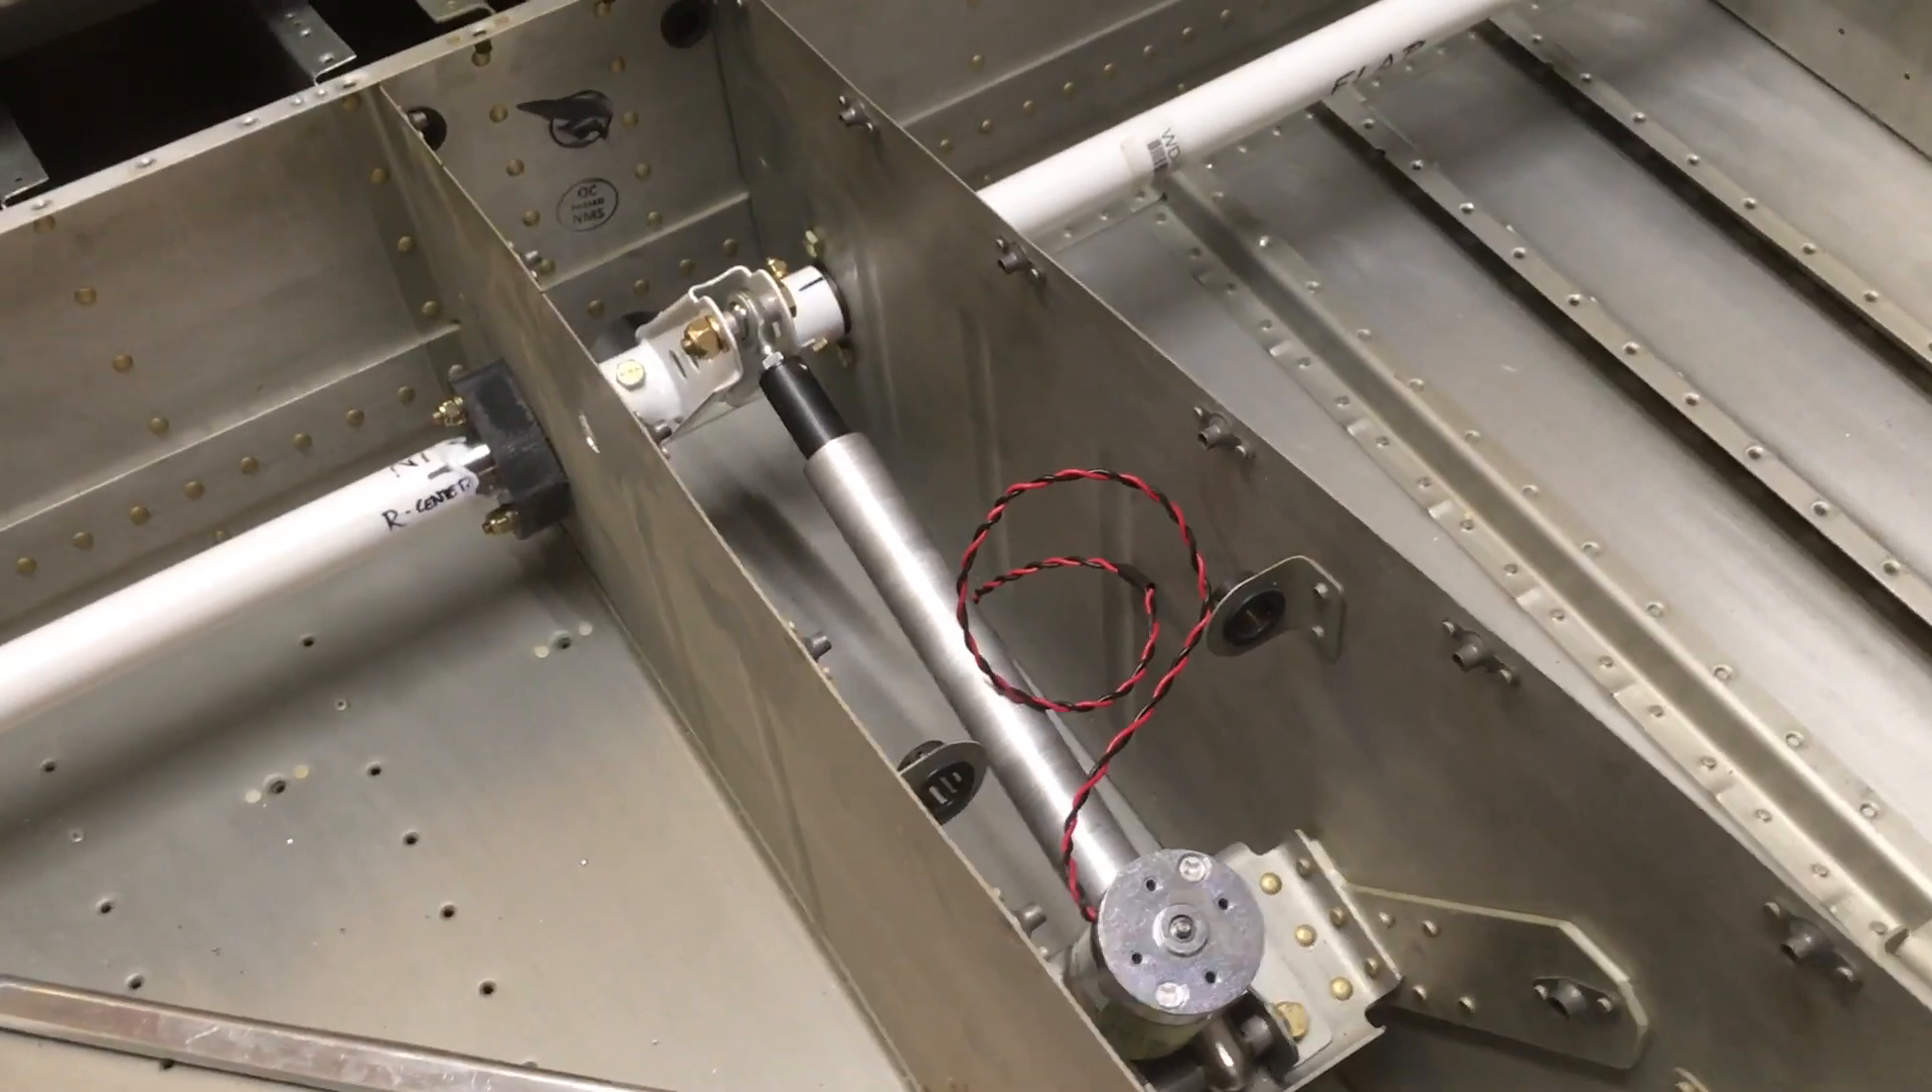I got the flap motor installed.